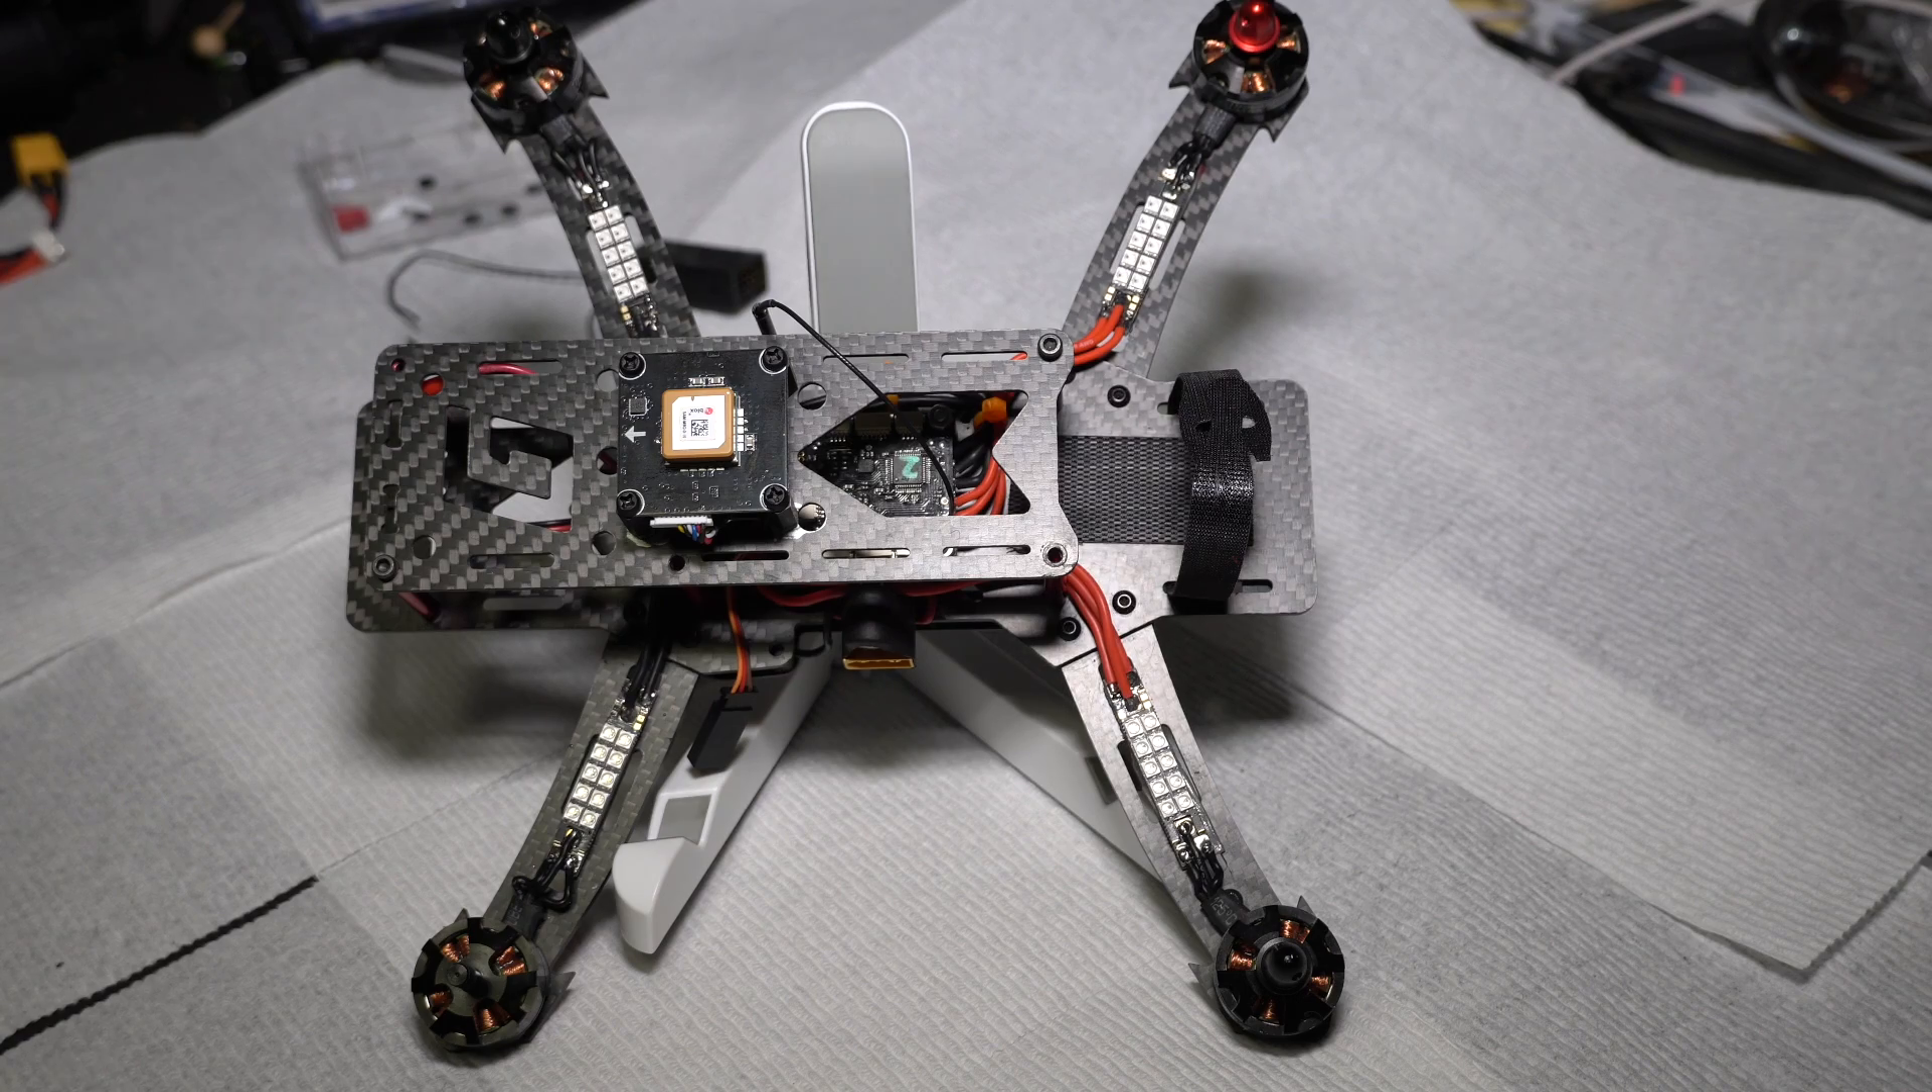Okay i have uh now got my gps connected up as well as you can see.